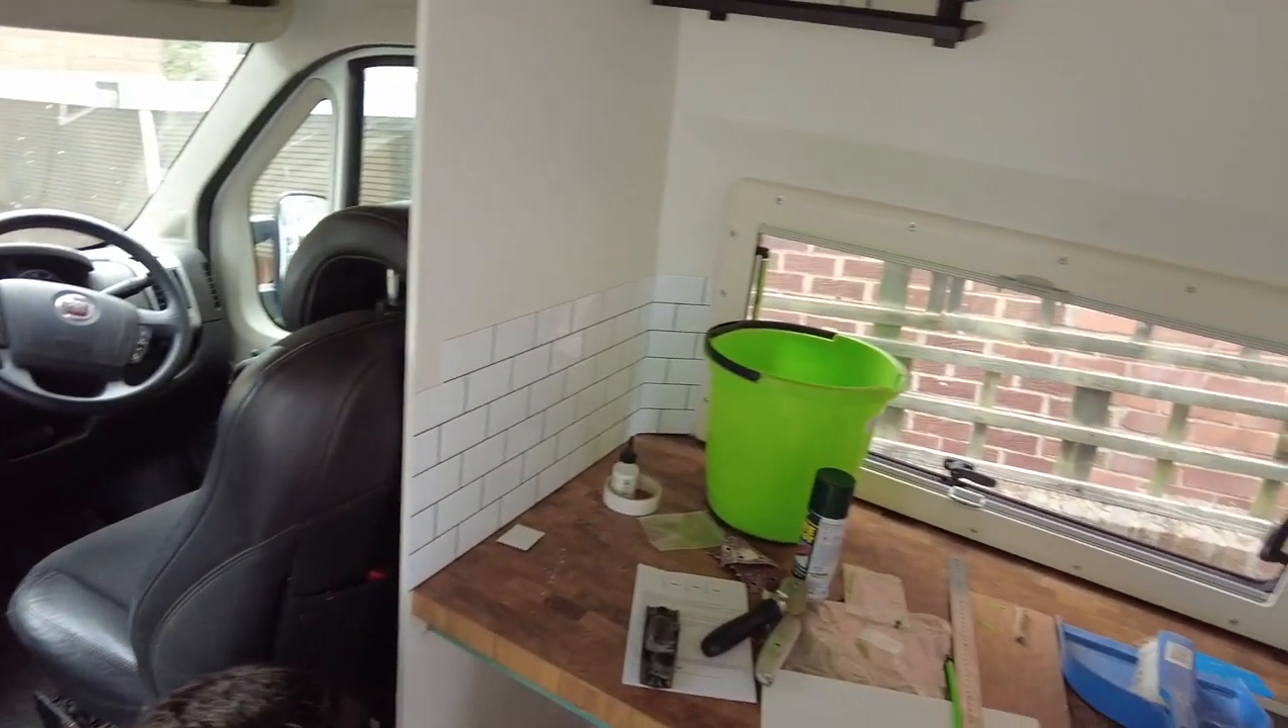Obviously we've done the tiles around the kitchen over there.